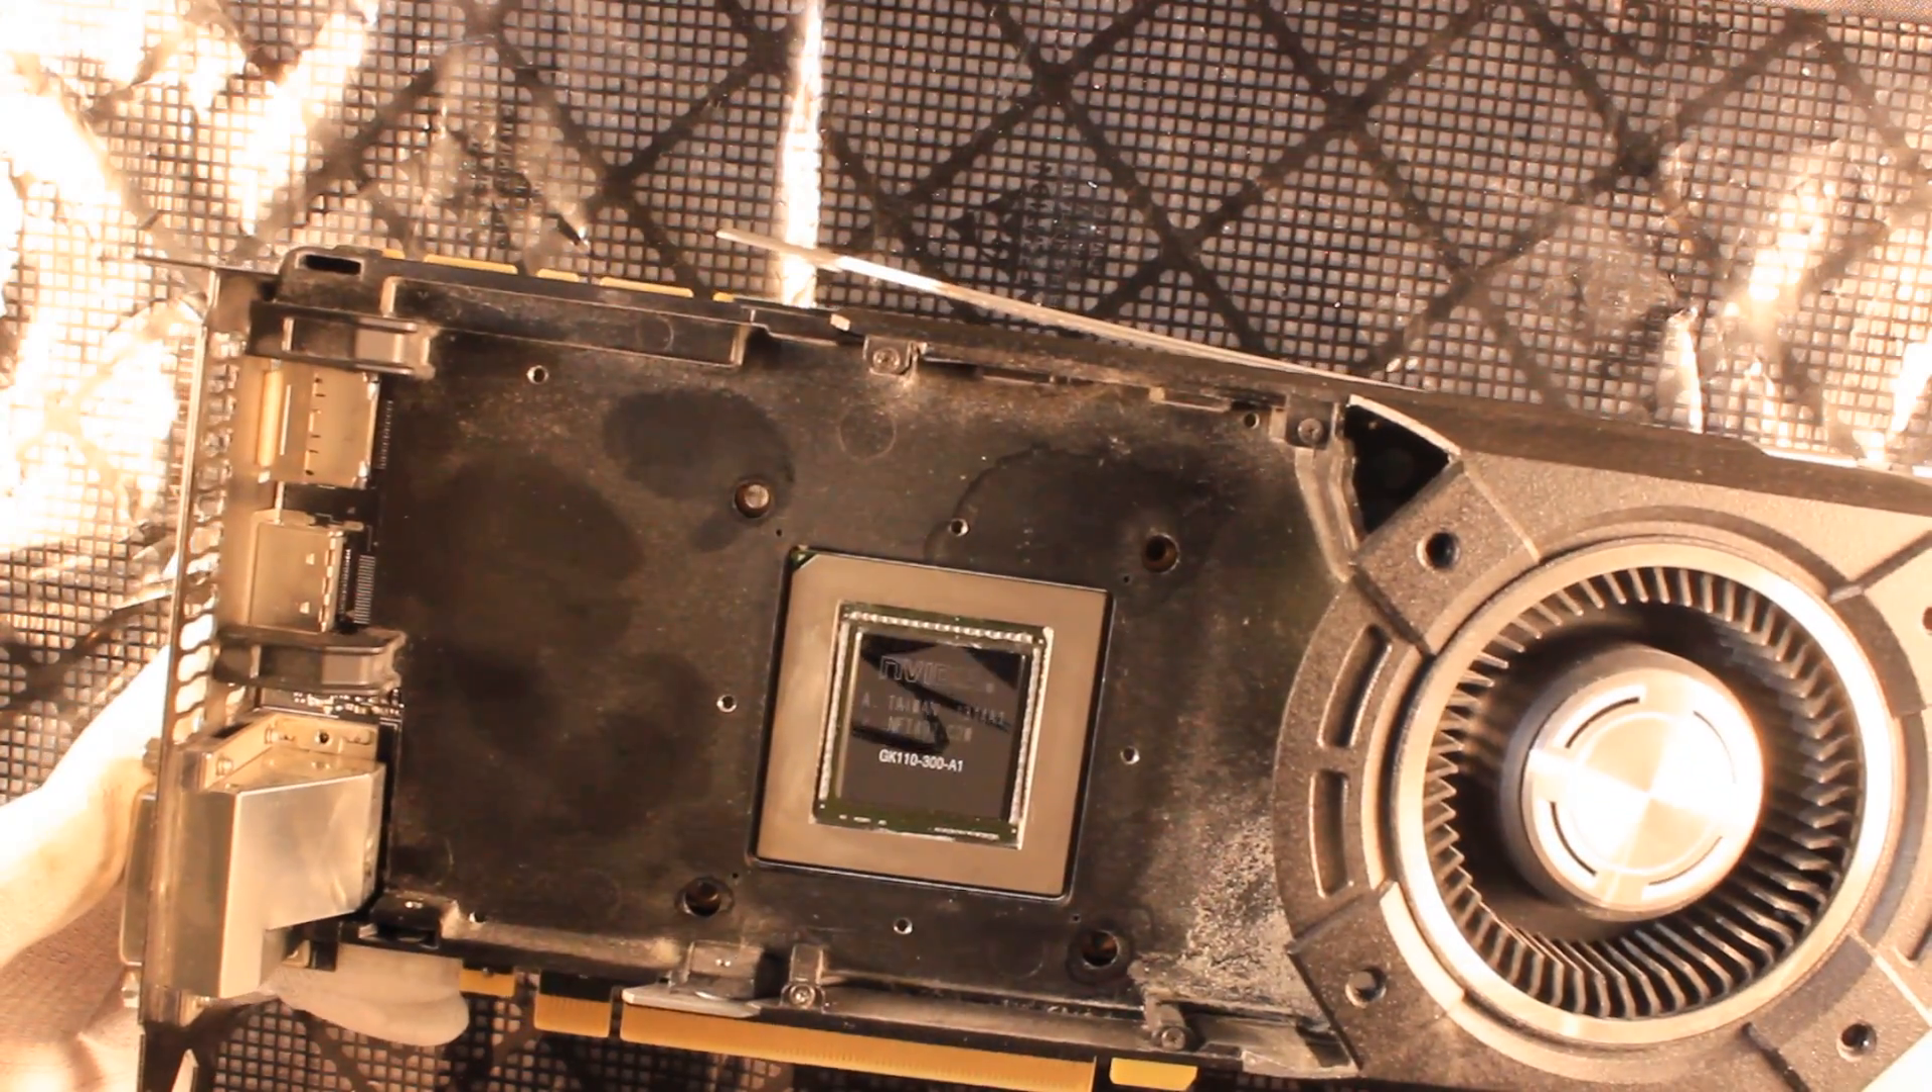We haven't attached yet the real cooling element the so-called cooling chamber on top of the gpu and that is the next step.